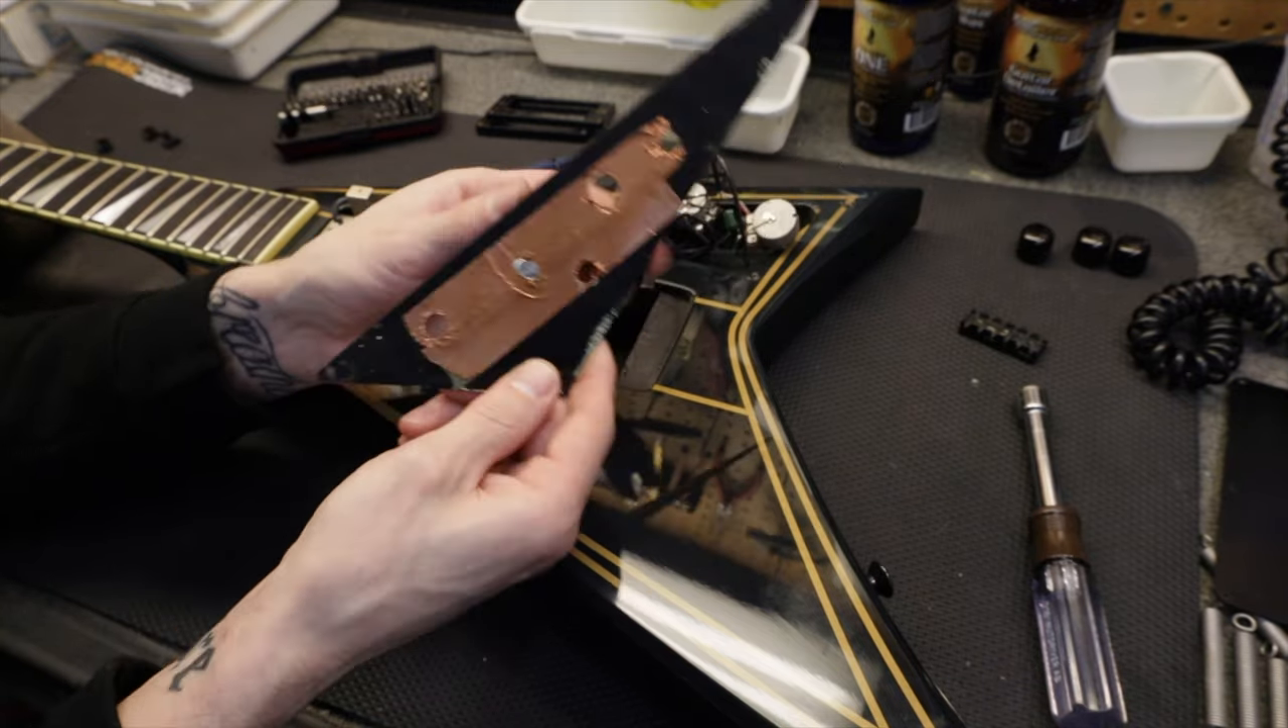All right, so got the control plate off on the back.